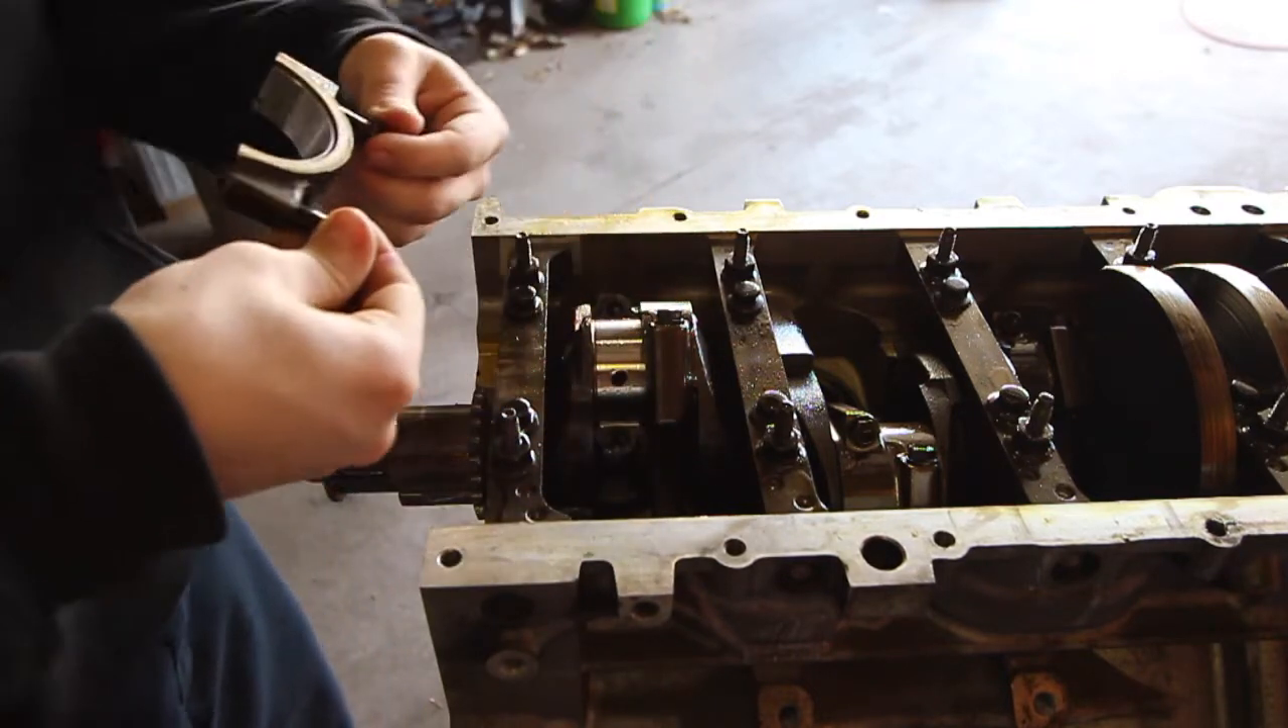All right so now i have the cap off.